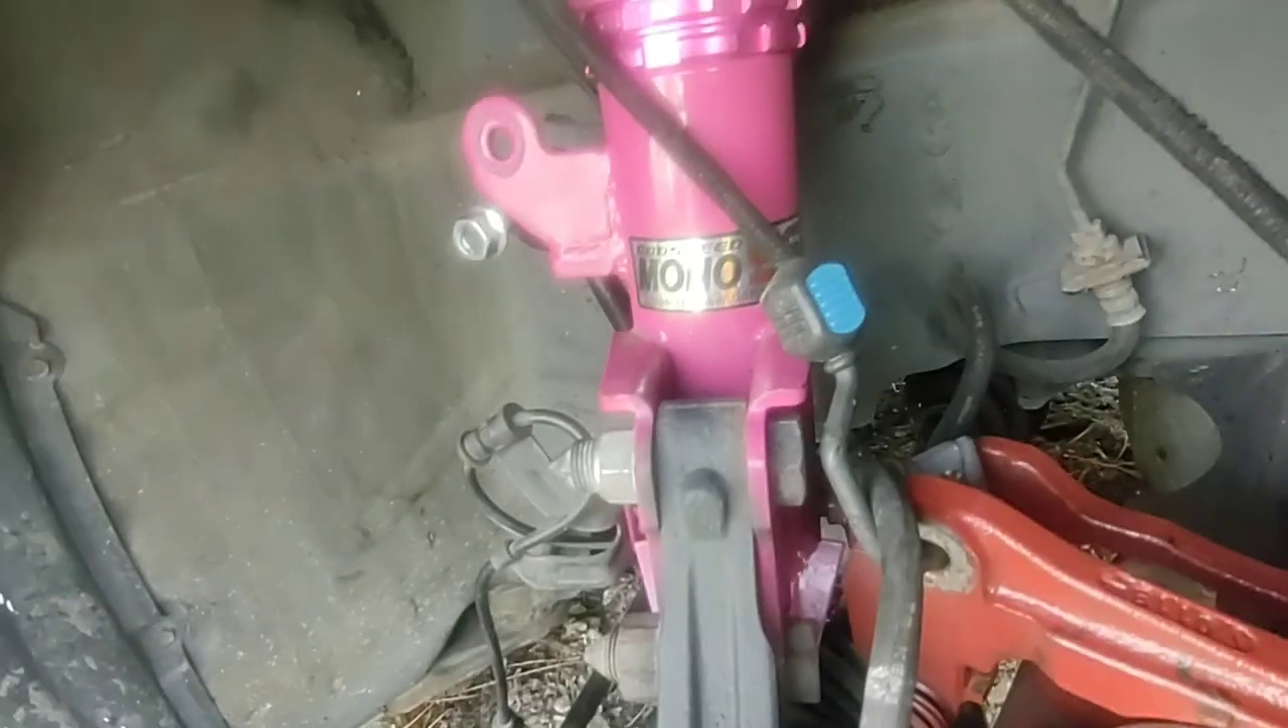Now if you notice I got the coil overs on here the Godspeed Mono SS is pretty good shocks.